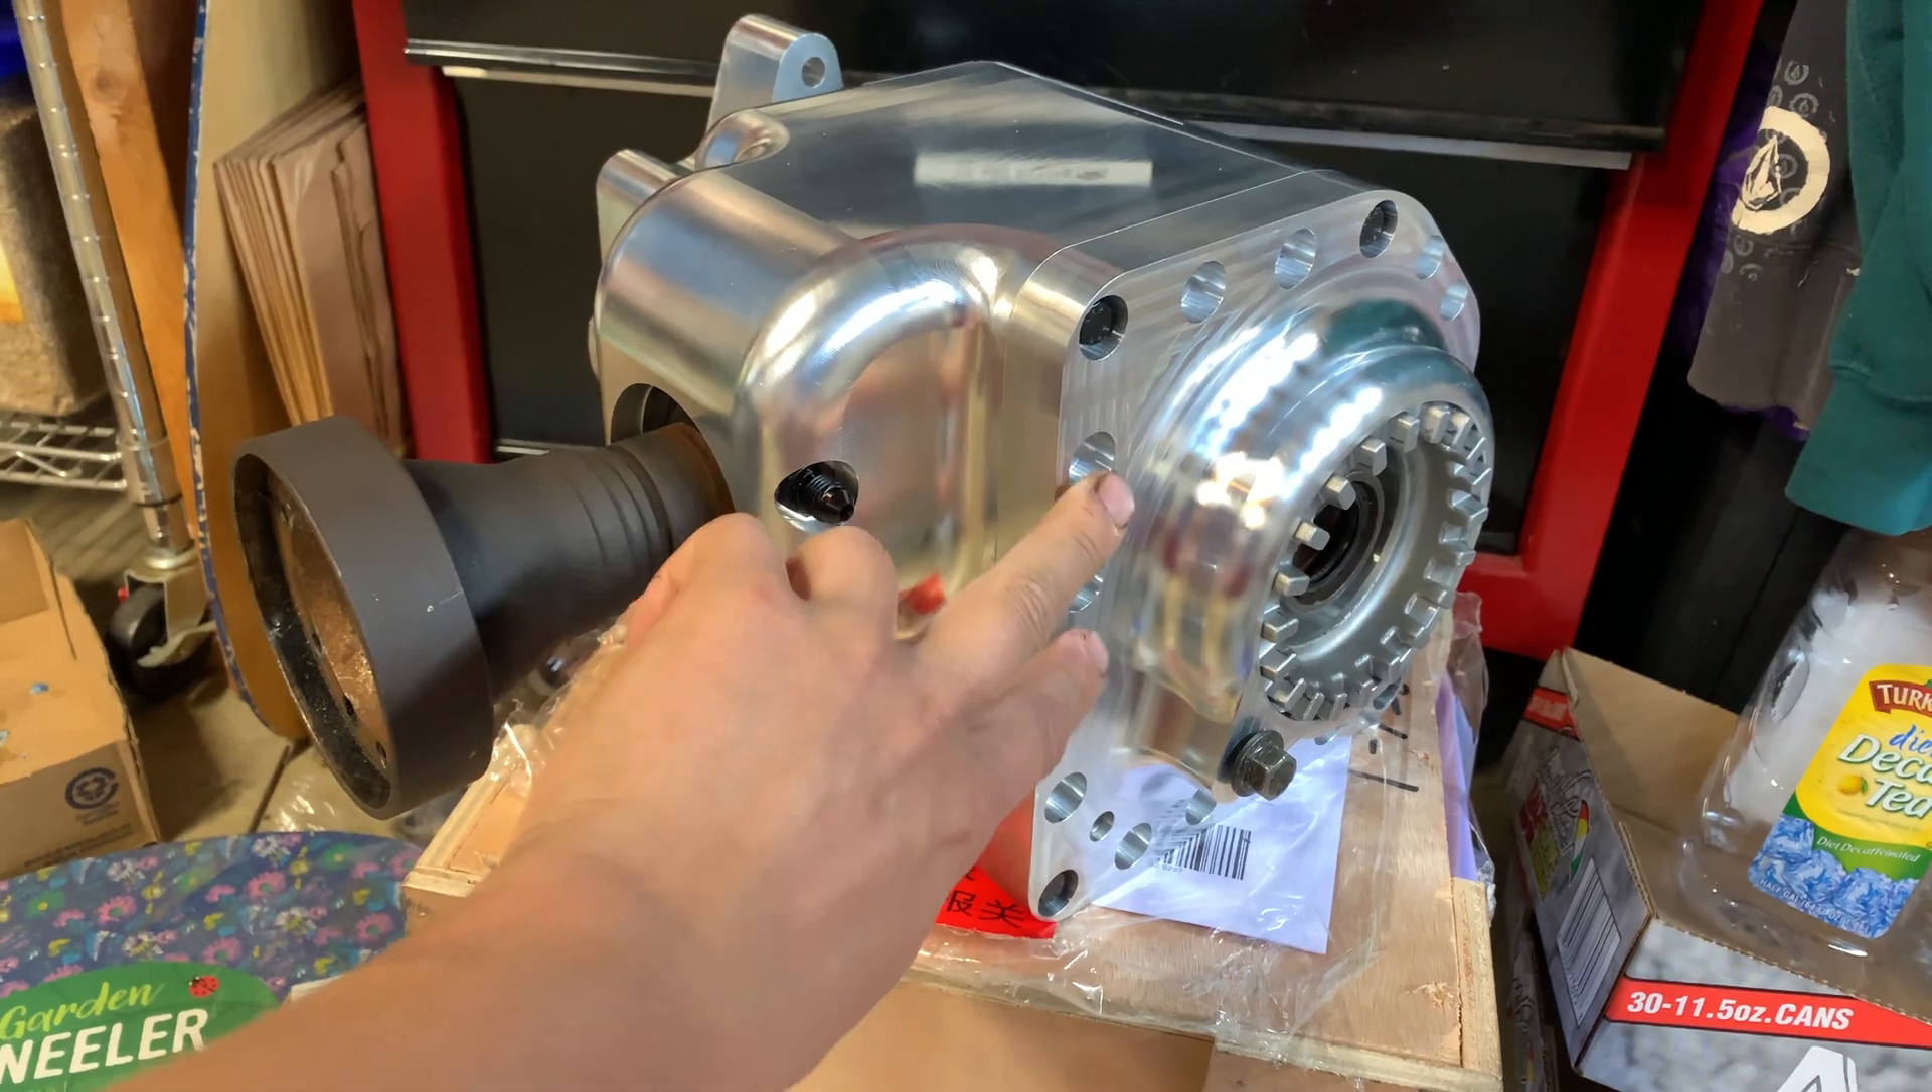I got the unit fully assembled and everything.